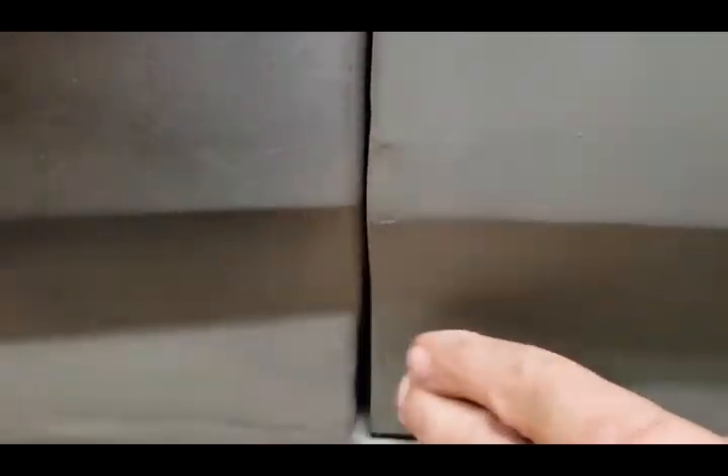This body line does not match the quarter panel body body line.